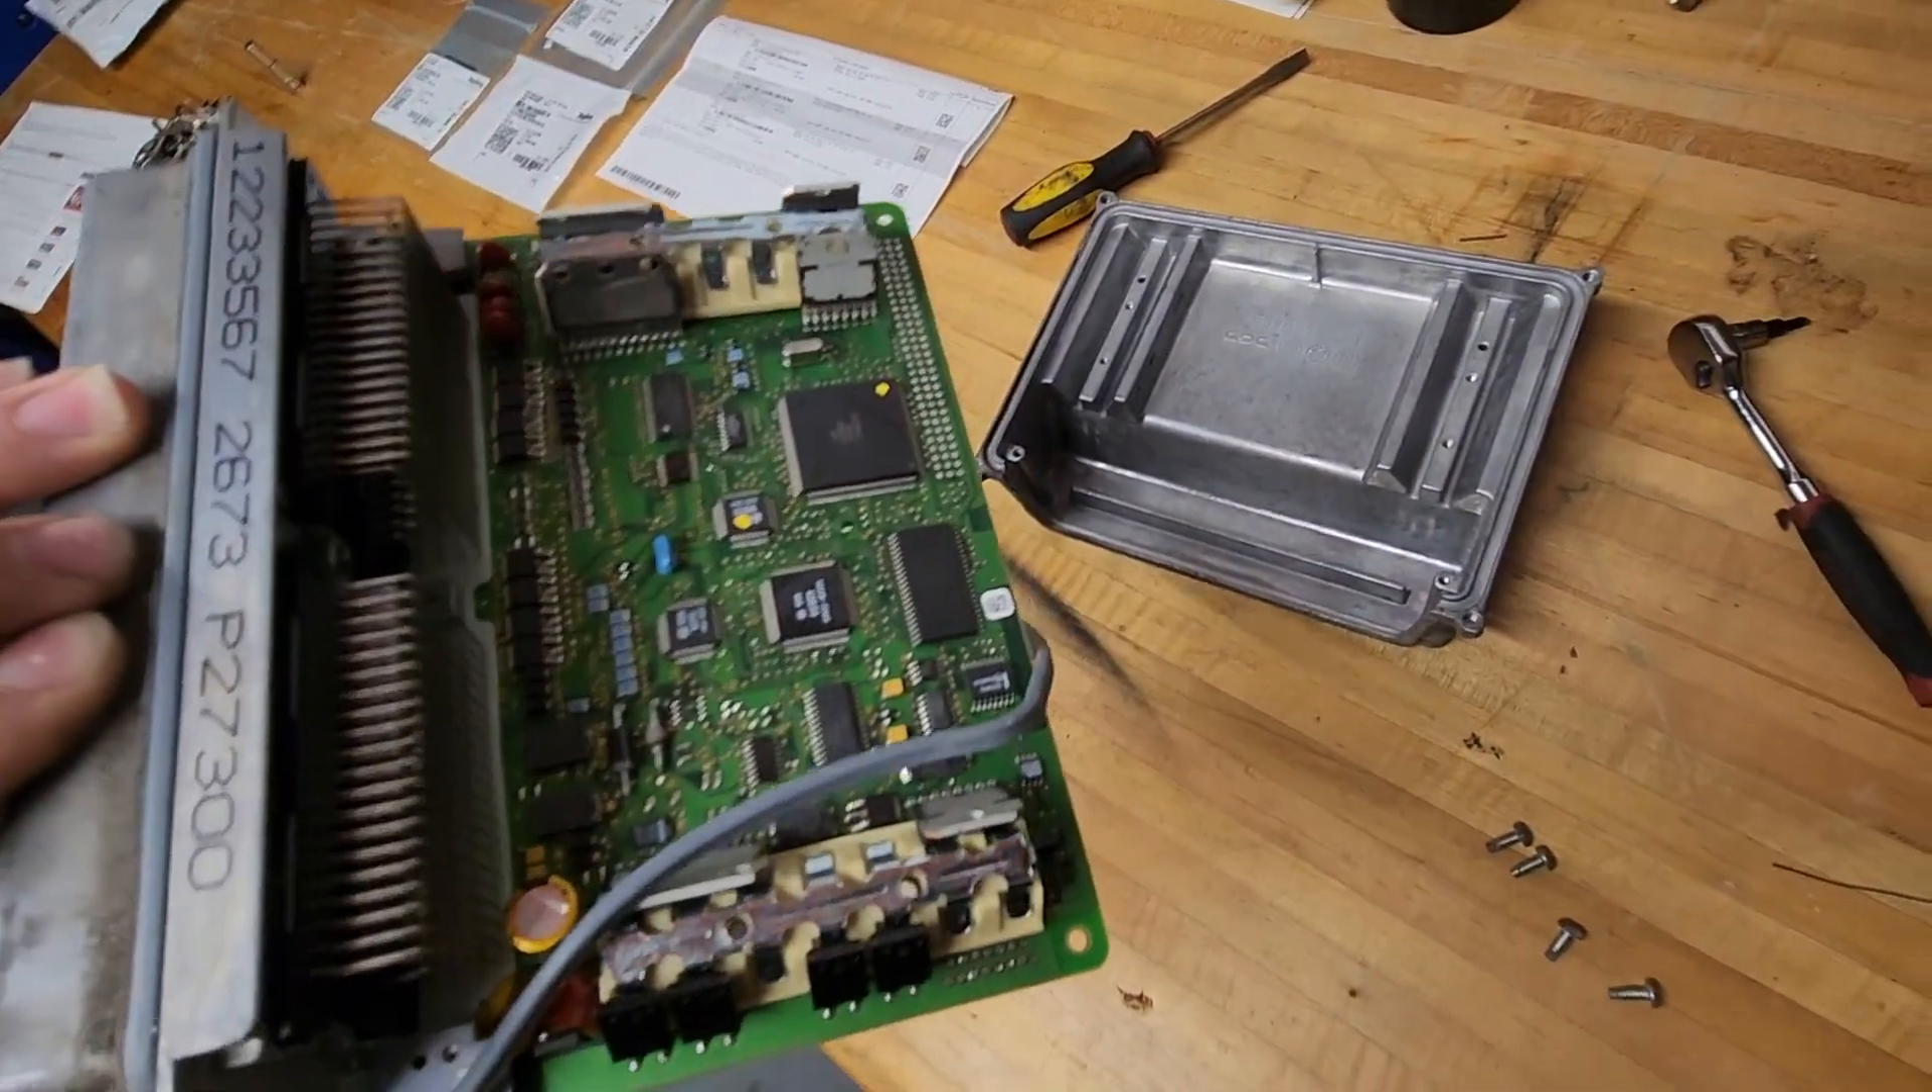And that is the circuit board out.